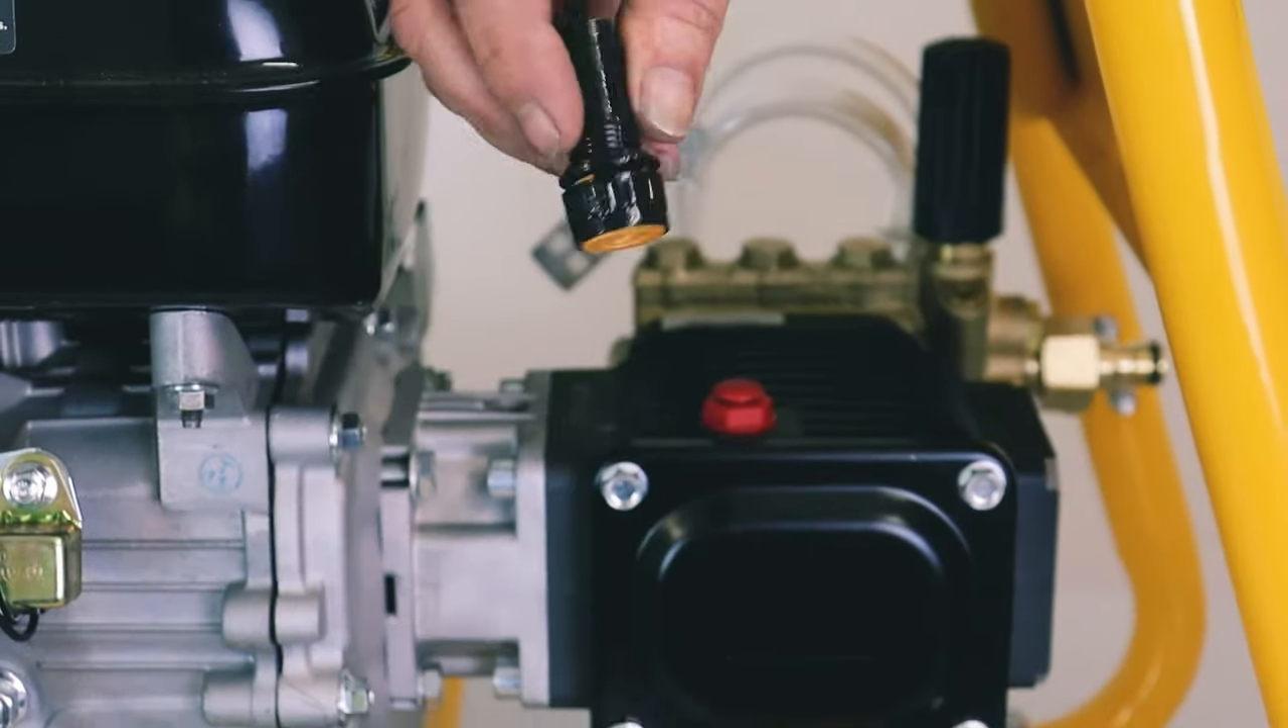In the little bag here we have the breathable plug that needs to be fitted.